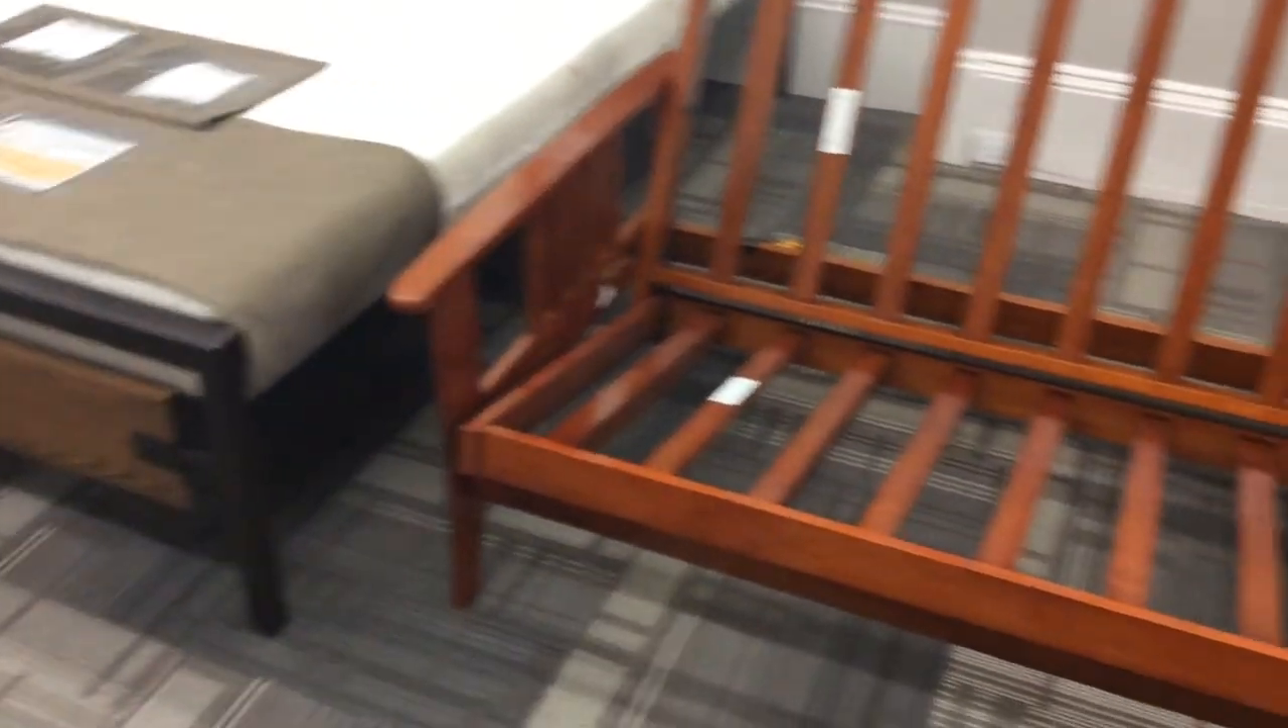Now we've got the seat deck all attached to the back deck there.